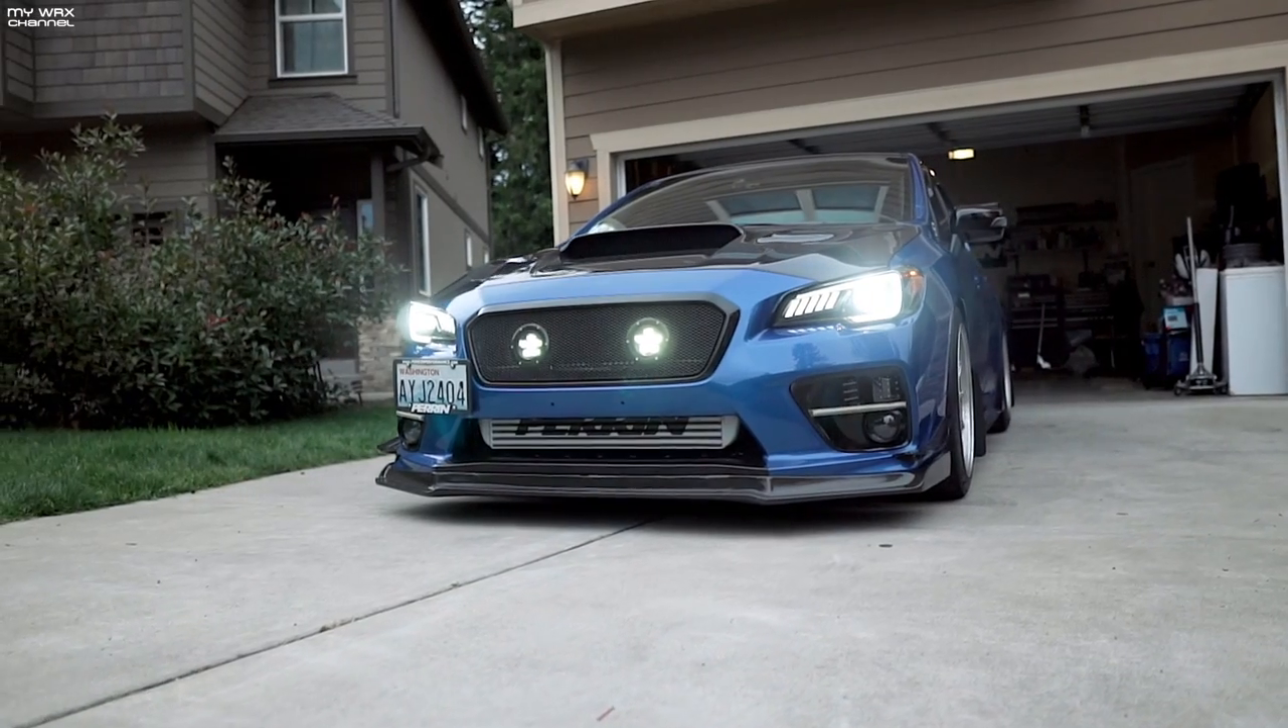All right guys, there is the grill fully installed and let me tell you, you know what, I'm a 50-50 on the look of this grill to be perfectly honest with you.